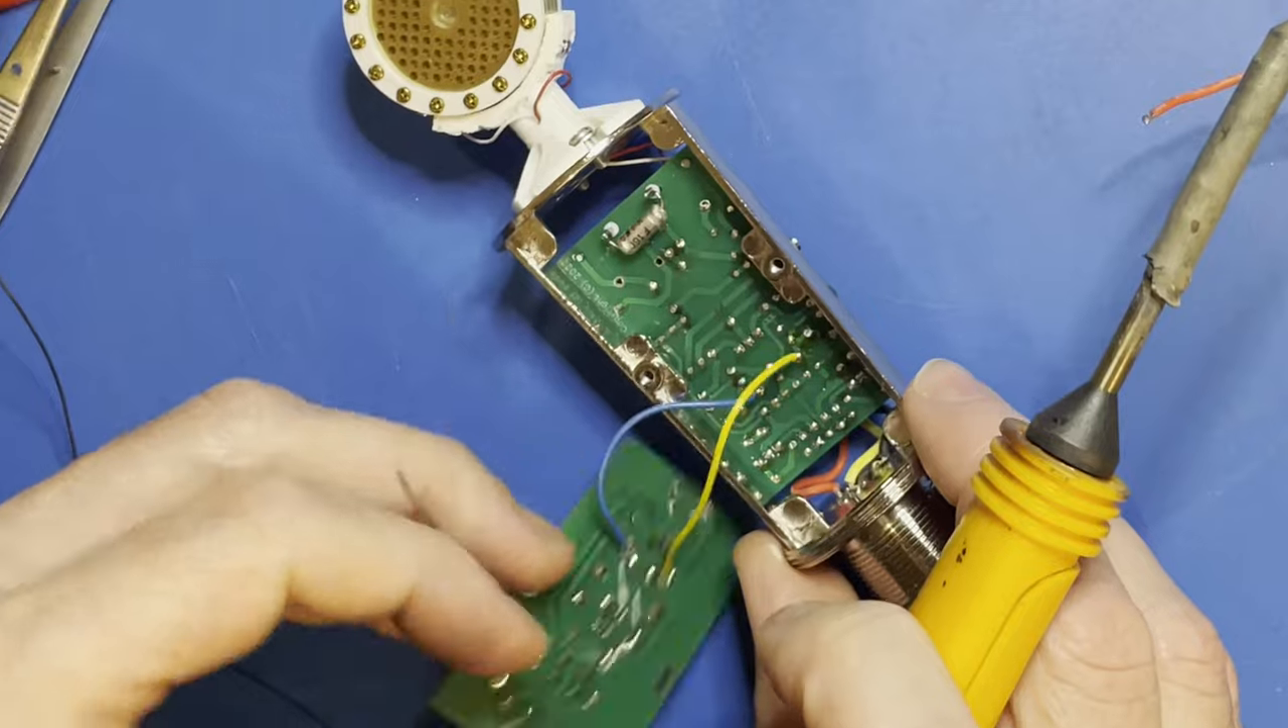And that's the first time i've connected these two boards together.